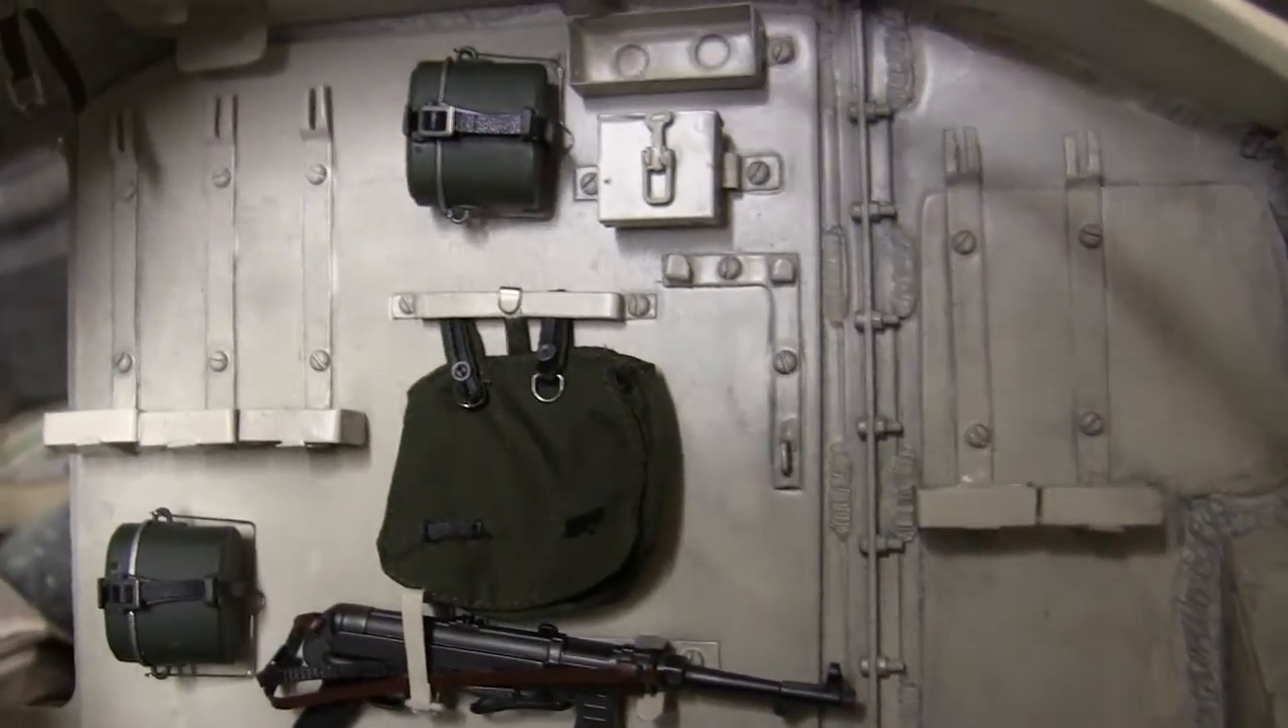Moving from the model's front portion, we can see that I've been started to mount a lot of the crew equipment to the vehicle.